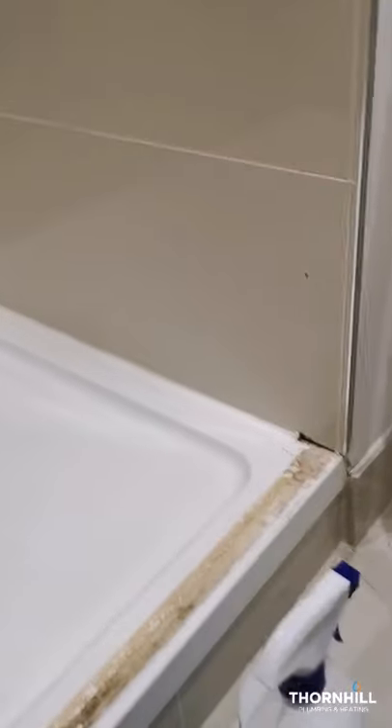We can notice there's a gap in the seal behind the profile.